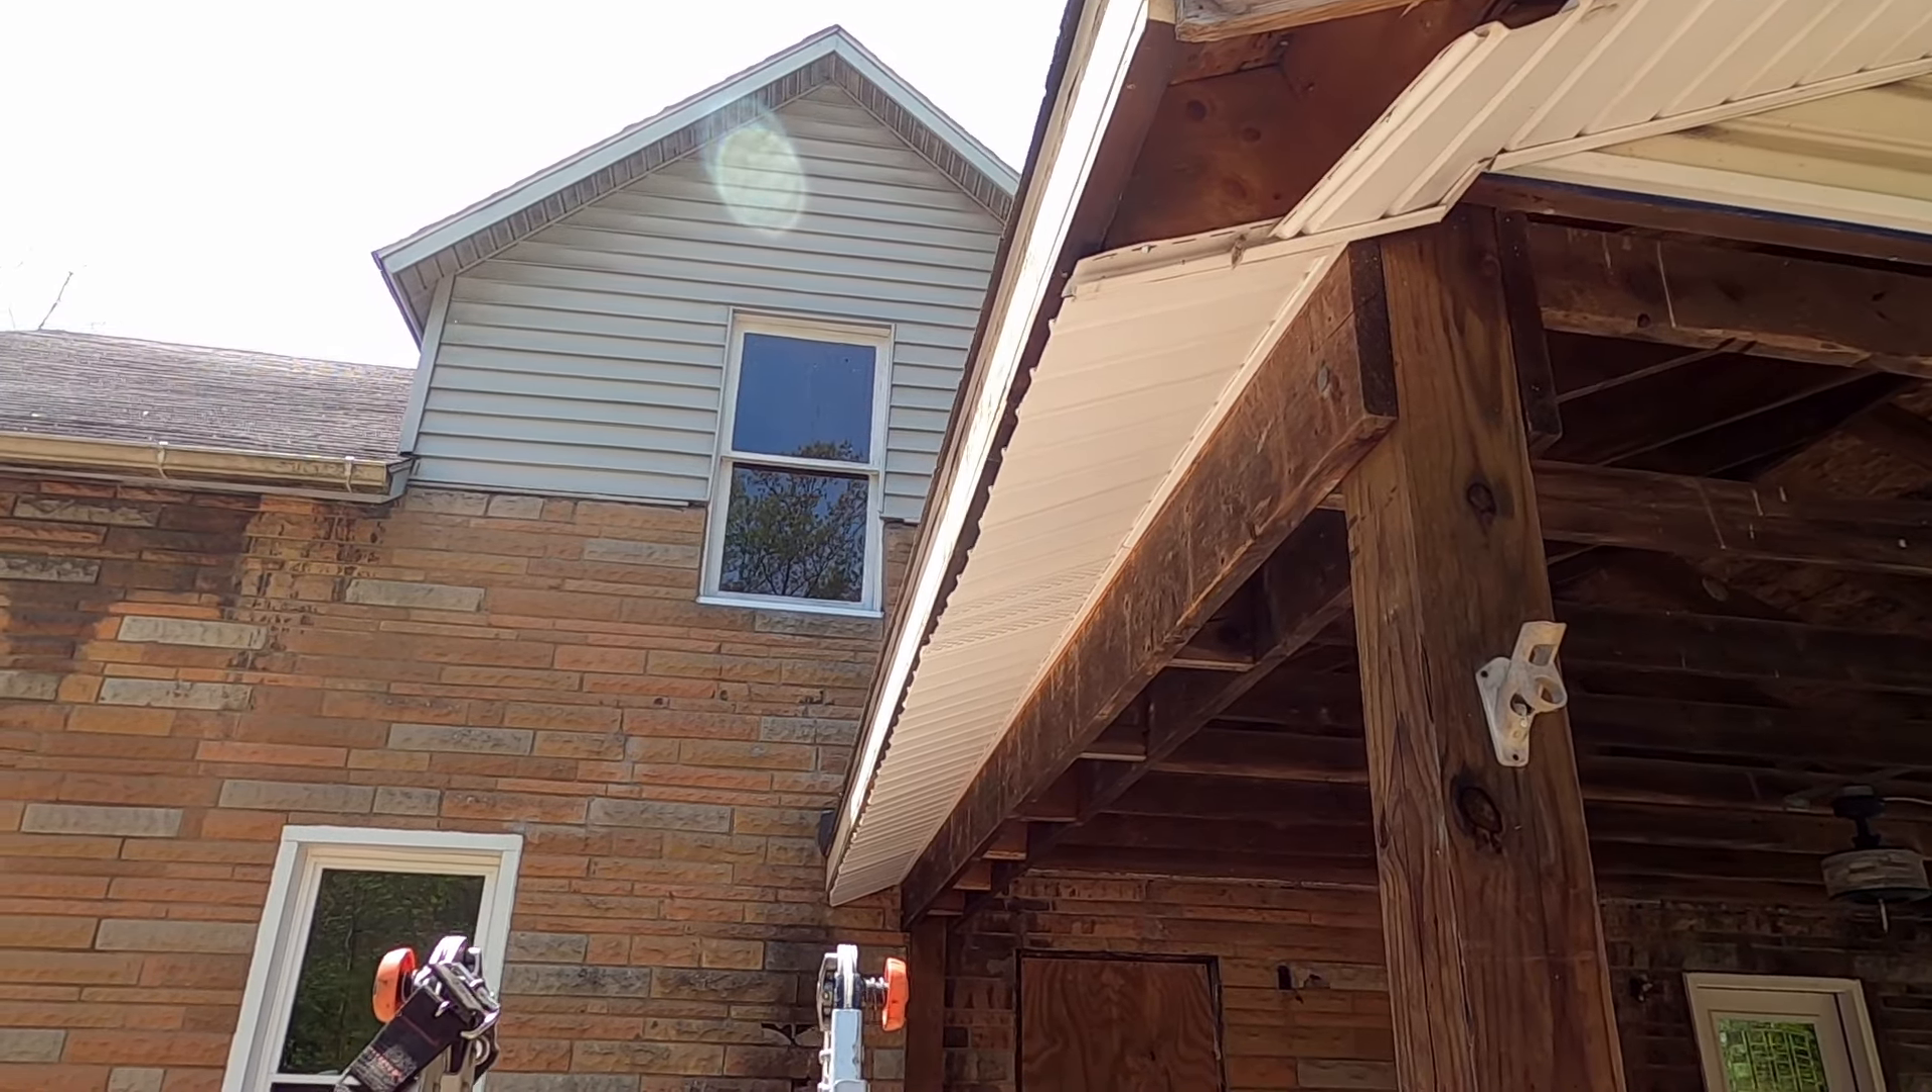Got all the soffit up on this side.